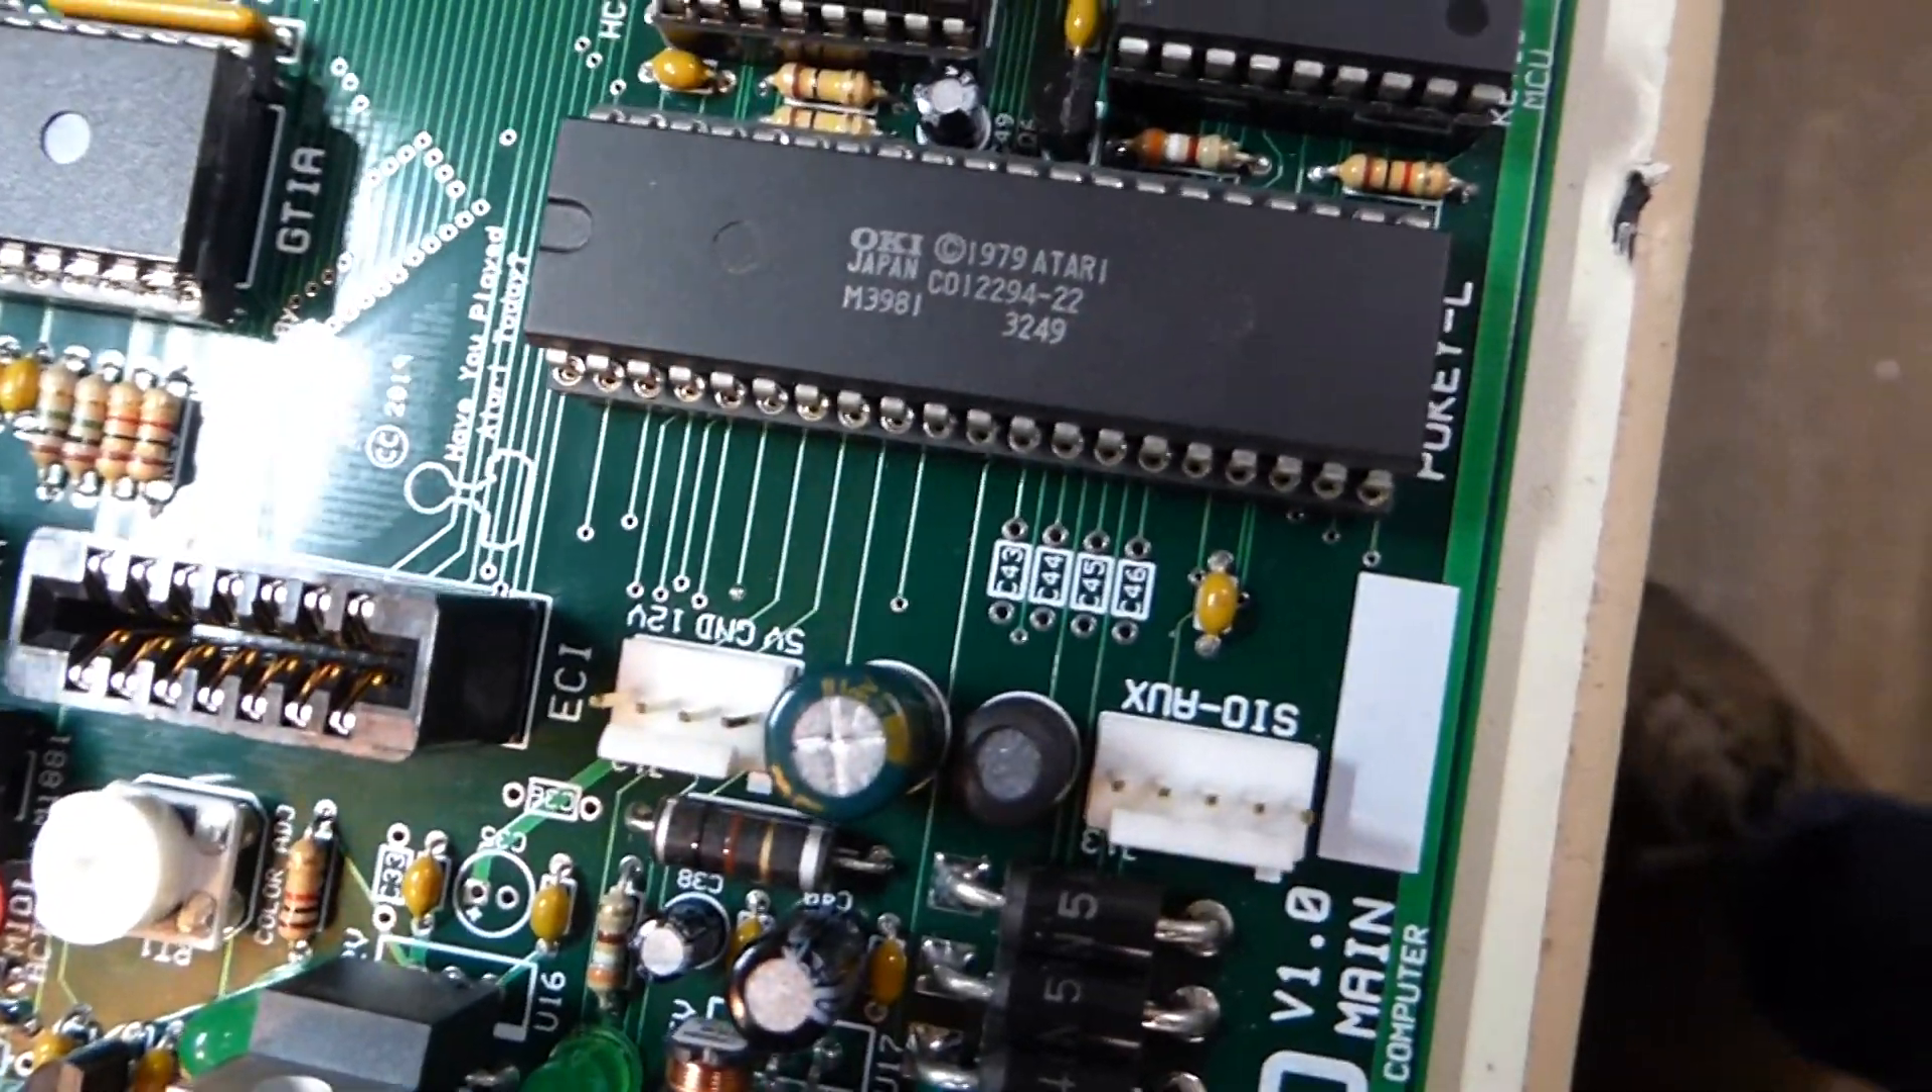Right there I'm missing four capacitors for my paddle inputs.